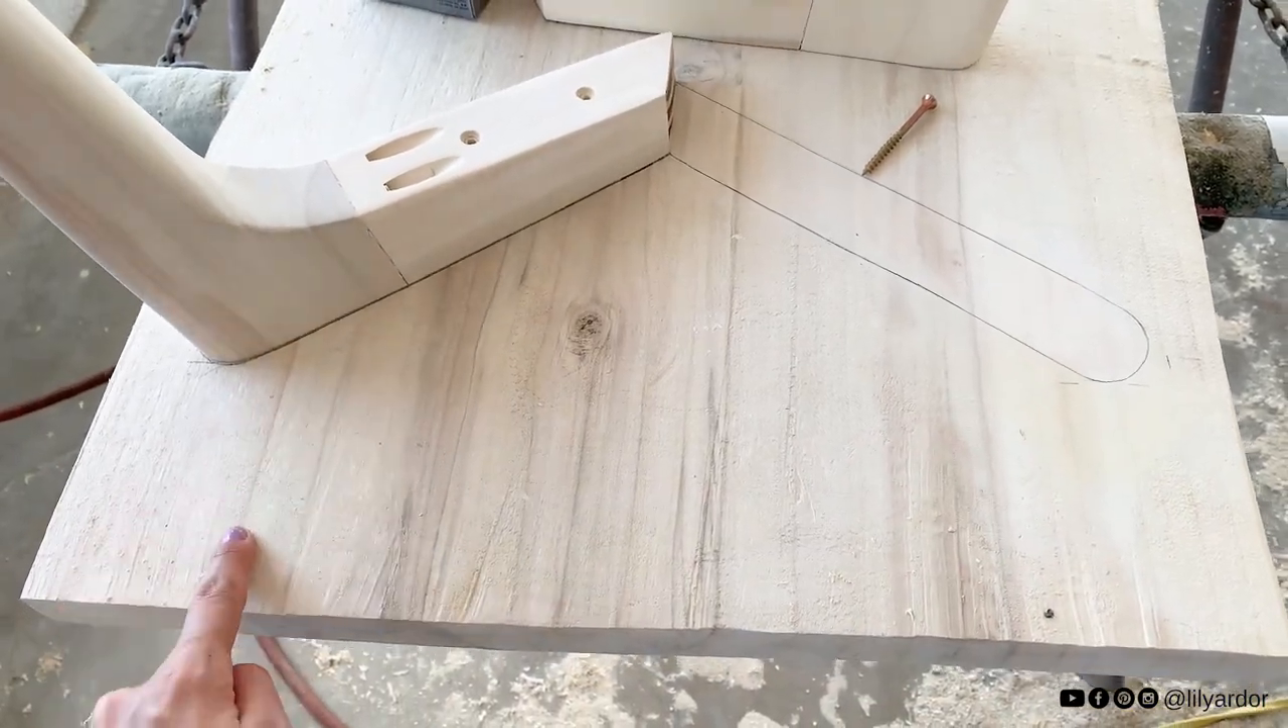Okay, here's what the legs look like. It's coming together really nicely. Now, all we have to do is attach these to the bottom of the table.